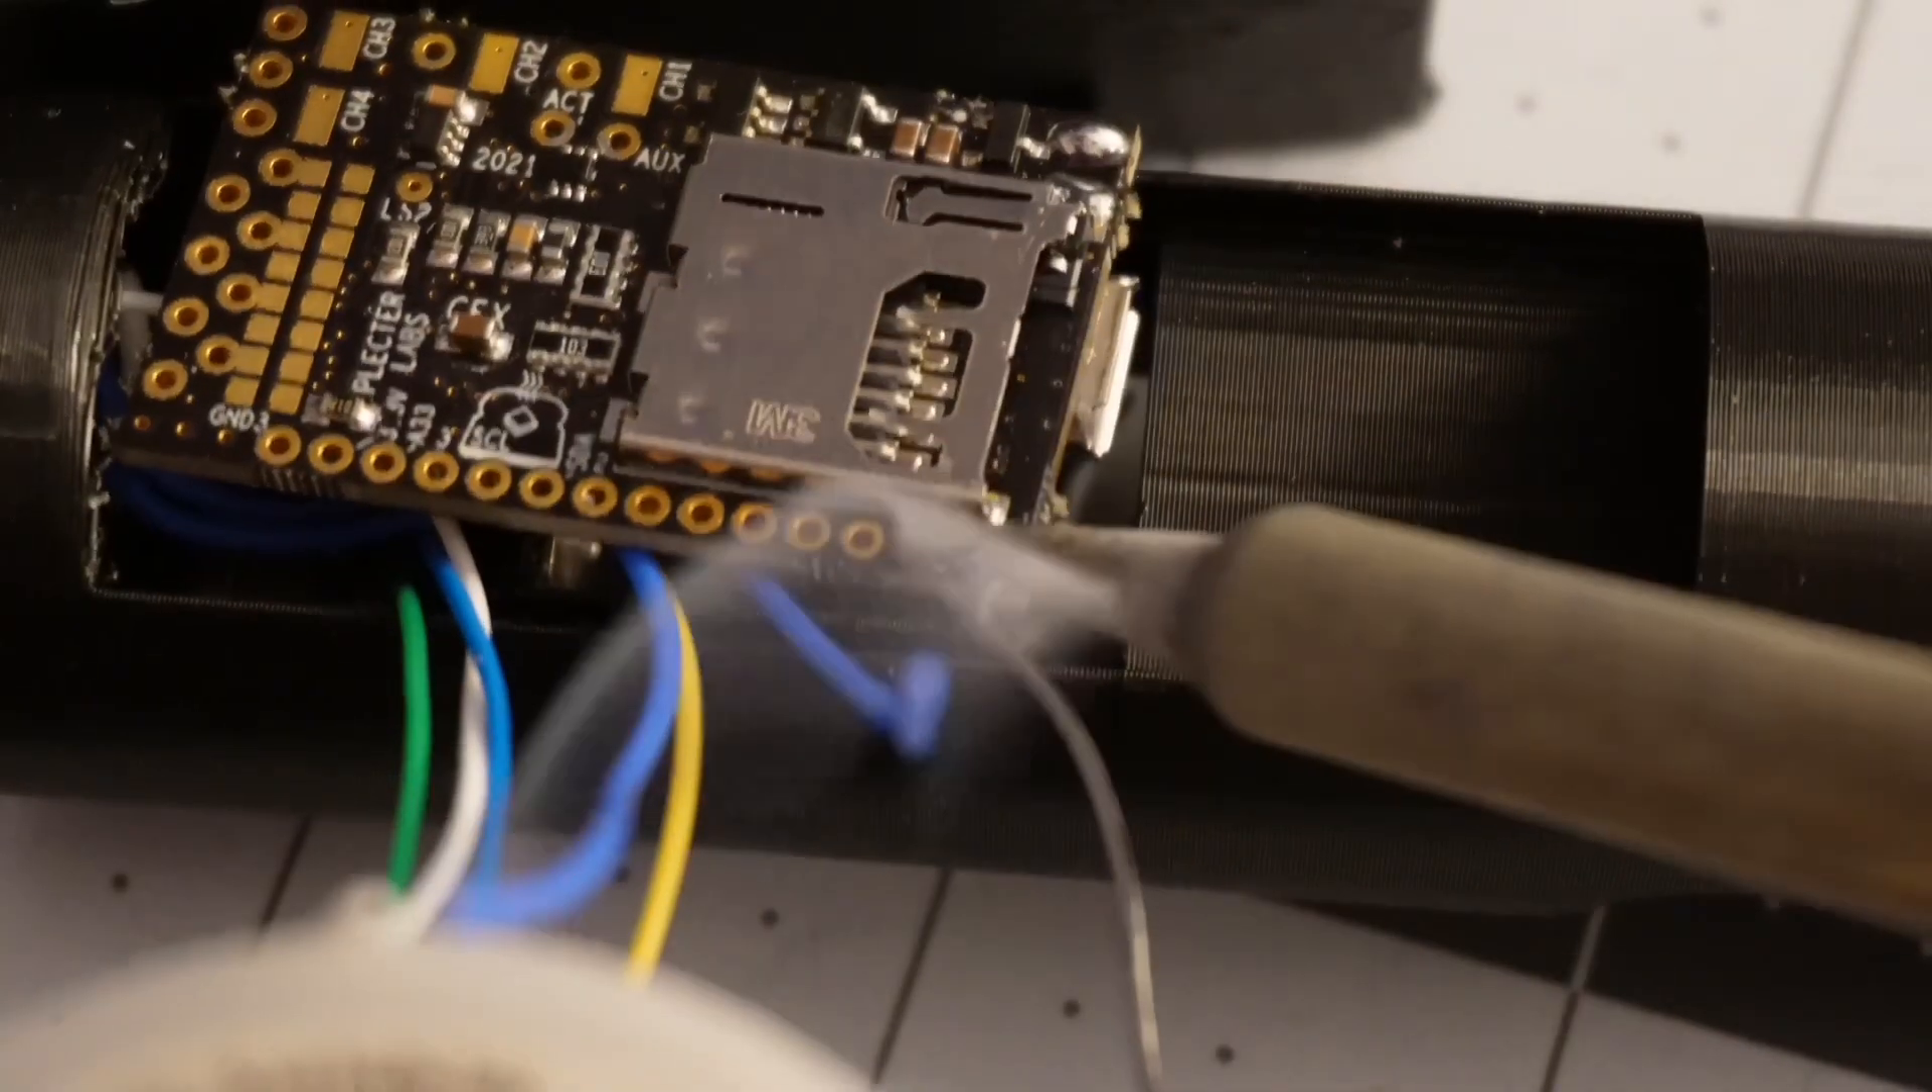This lightsaber project is nearly completed now. The last step is to install this crystal focus soundboard, and then we can test to see if it all works.